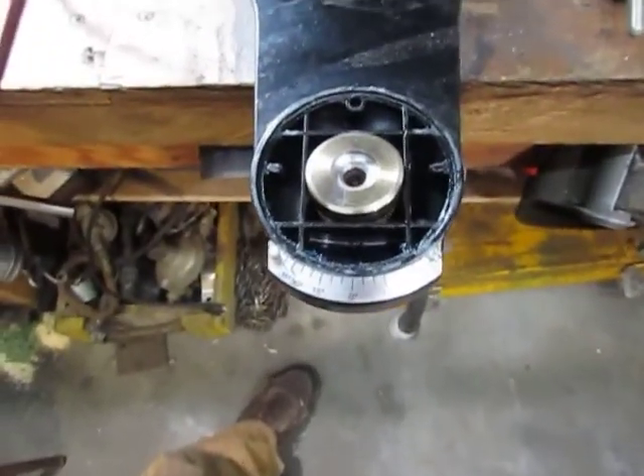You just pull that pin and remove the spring remove the plate and then also I did make a washer rather heavy washer and it fits right in here to center the plate when I install it.